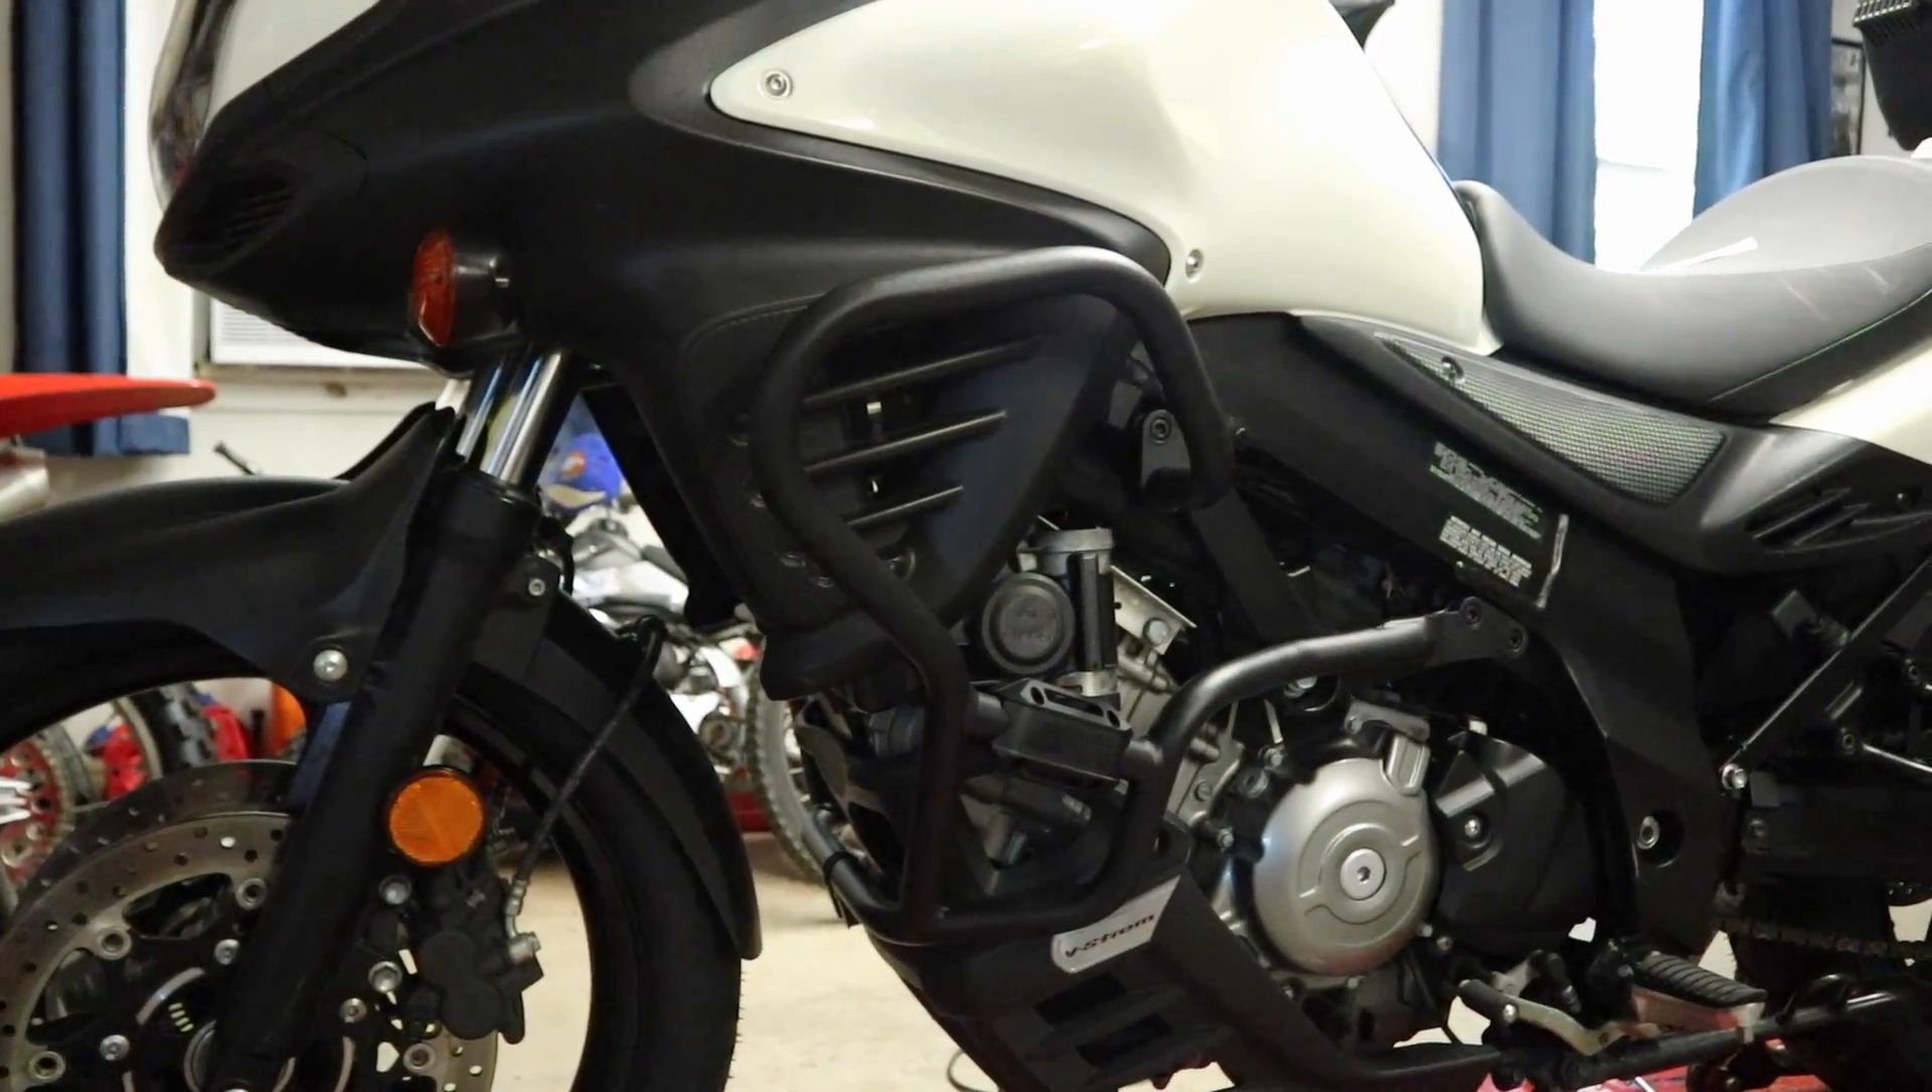So that is the finished product. That is the GV crash bars mounted on a Suzuki V-Strom.